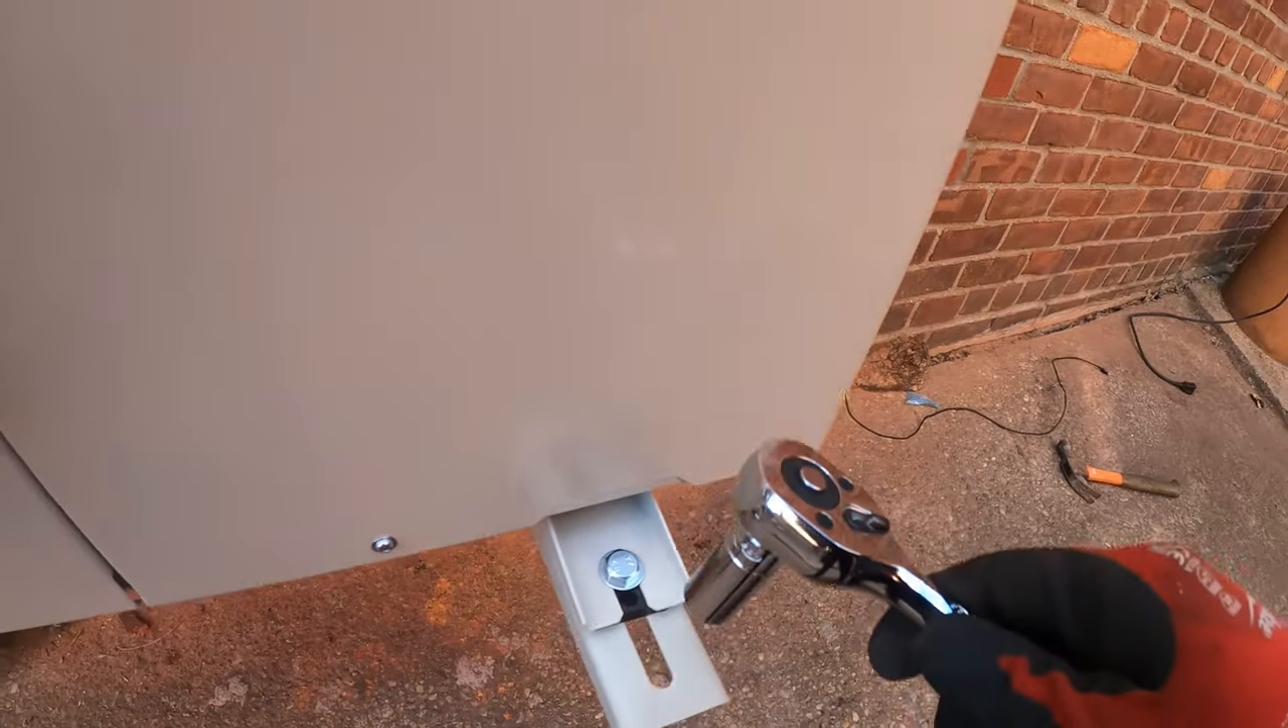We just put the washer and the bolt through lined up everything it's looking good man.